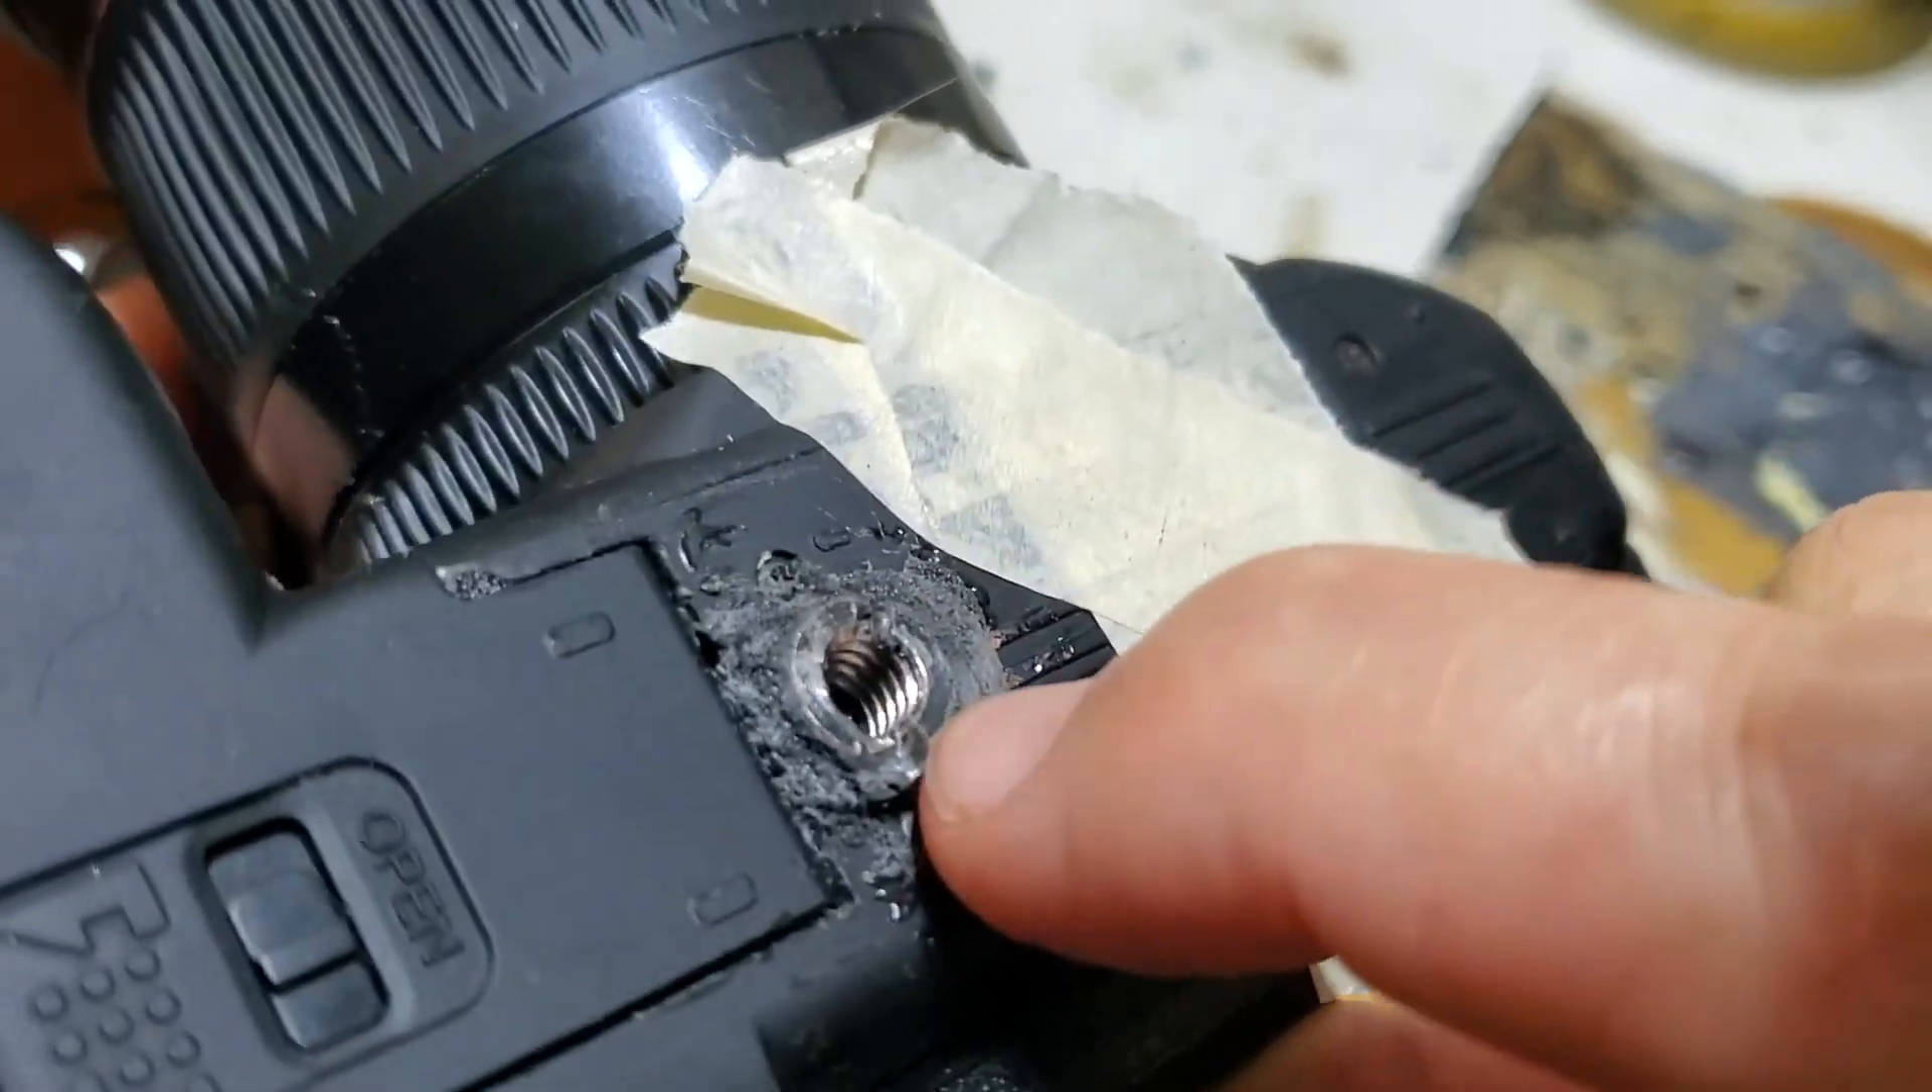Alrighty so now it's afternoon the next day and as you can see my metal thread is inside and seems to be holding pretty good.